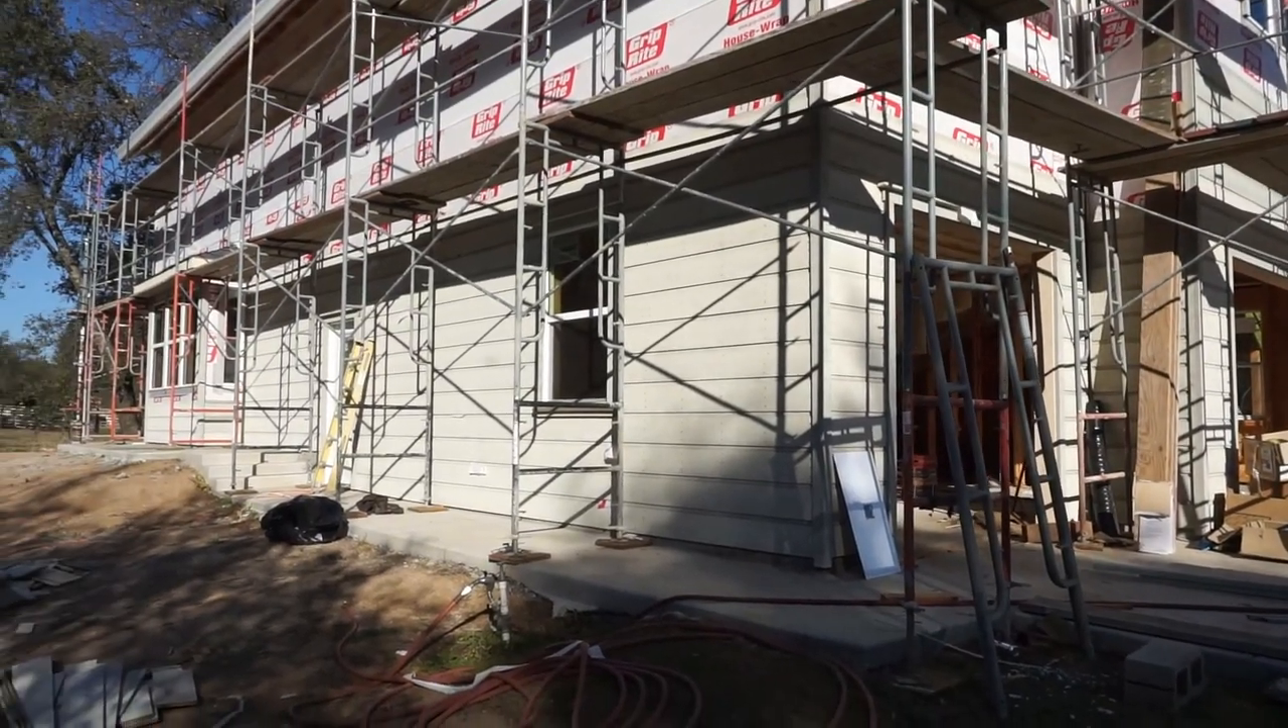This video is coming to a close, but as you can tell, the siding is not yet complete.